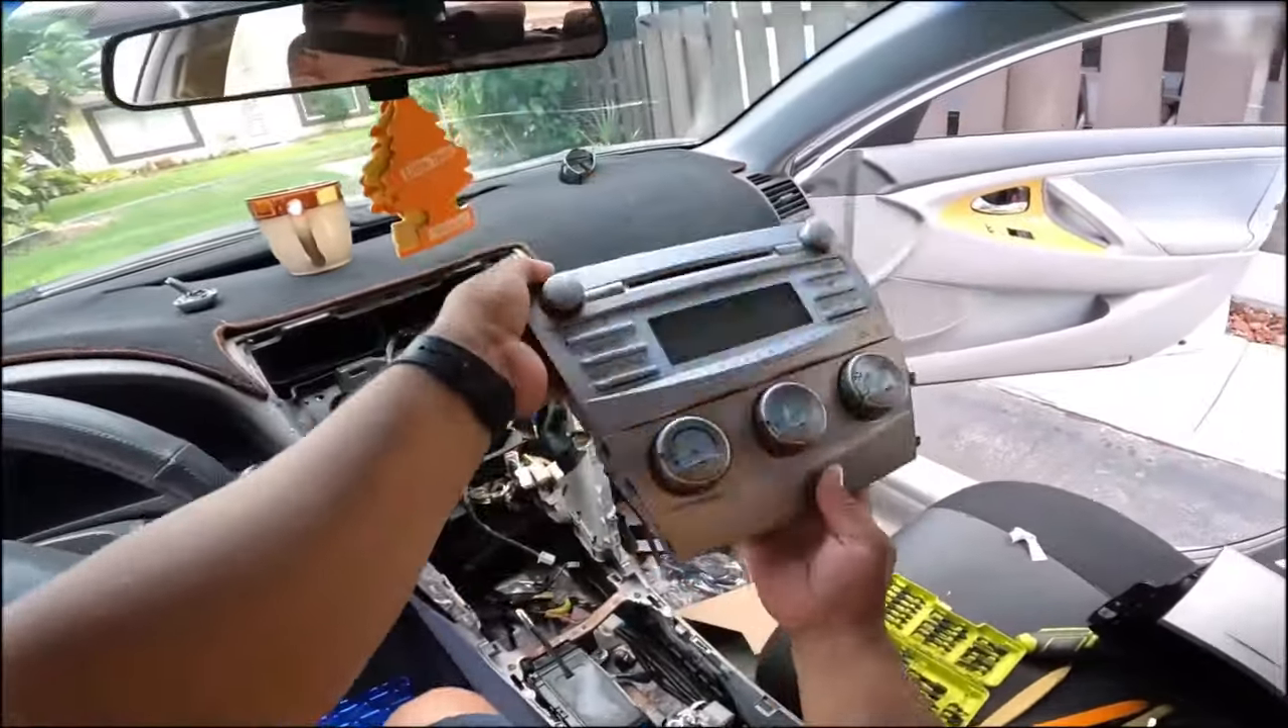Boom we got the radio fully out as you guys can tell.